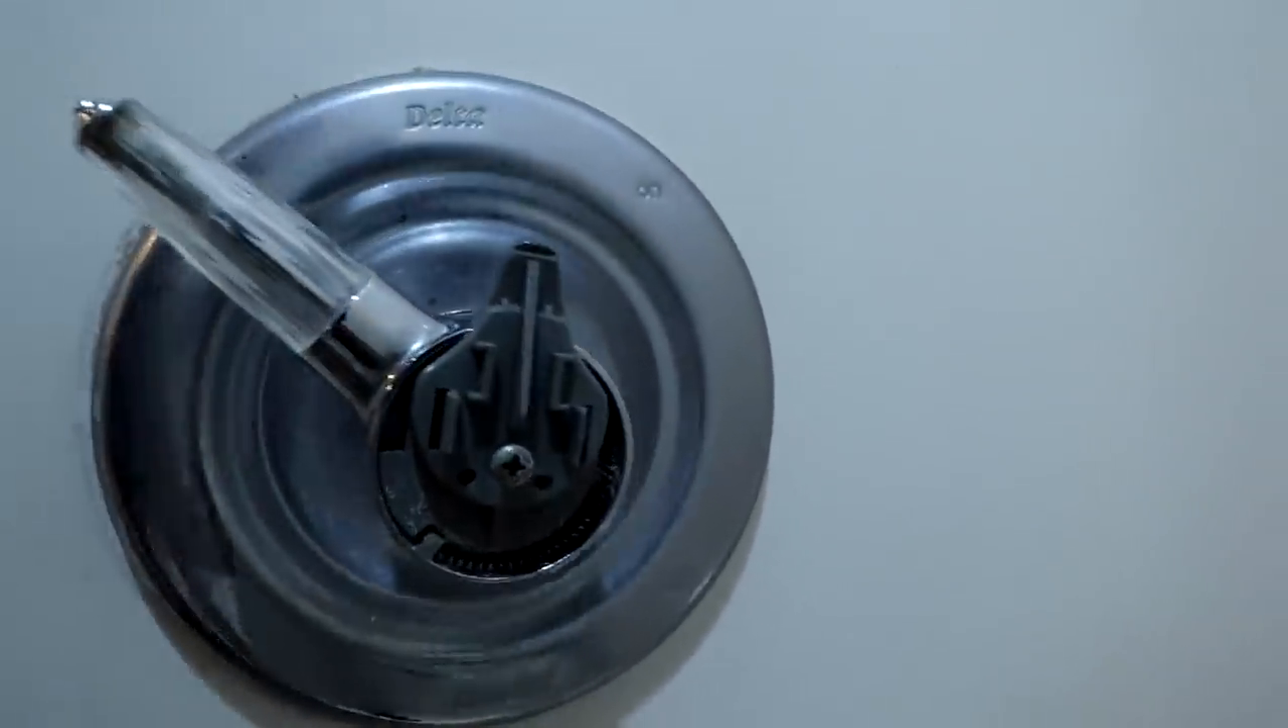Okay, so for this shower faucet assembly, I'm only missing the faceplate for the temperature adjuster.